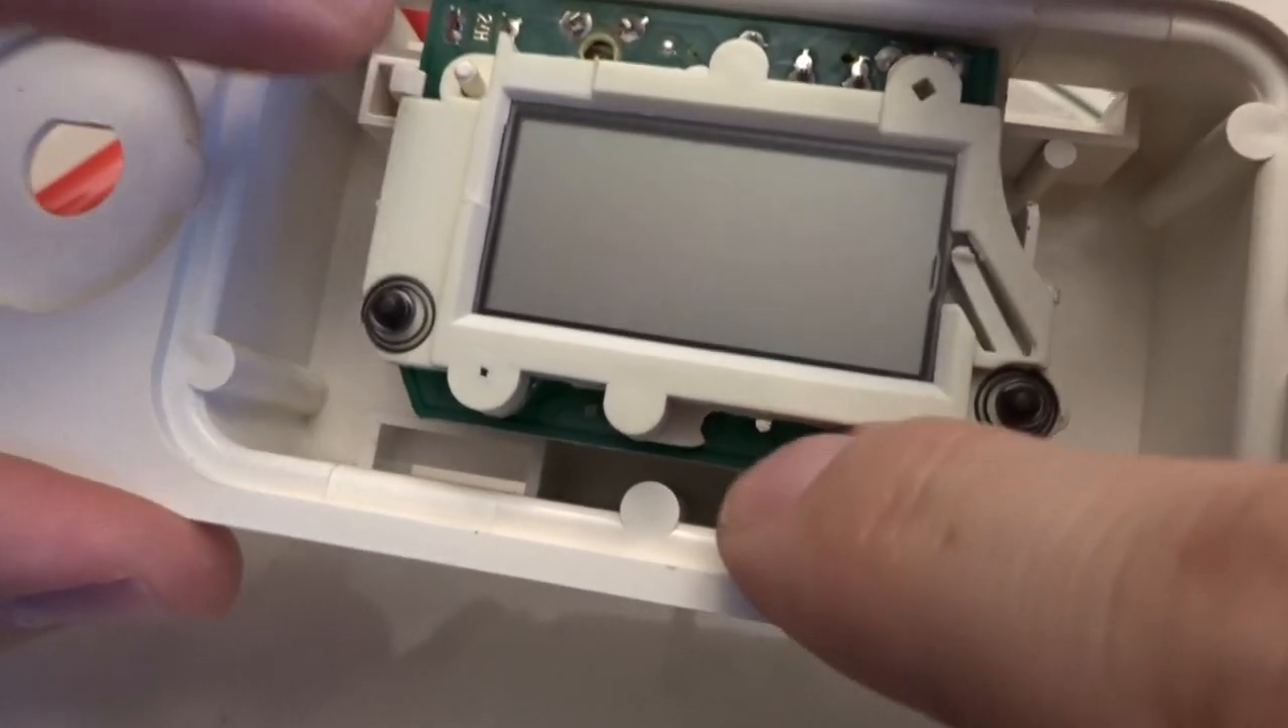So as you can see we've got our screen housing reattached to the circuit board and then now we are reinstalling everything into the housing to go back in the car.